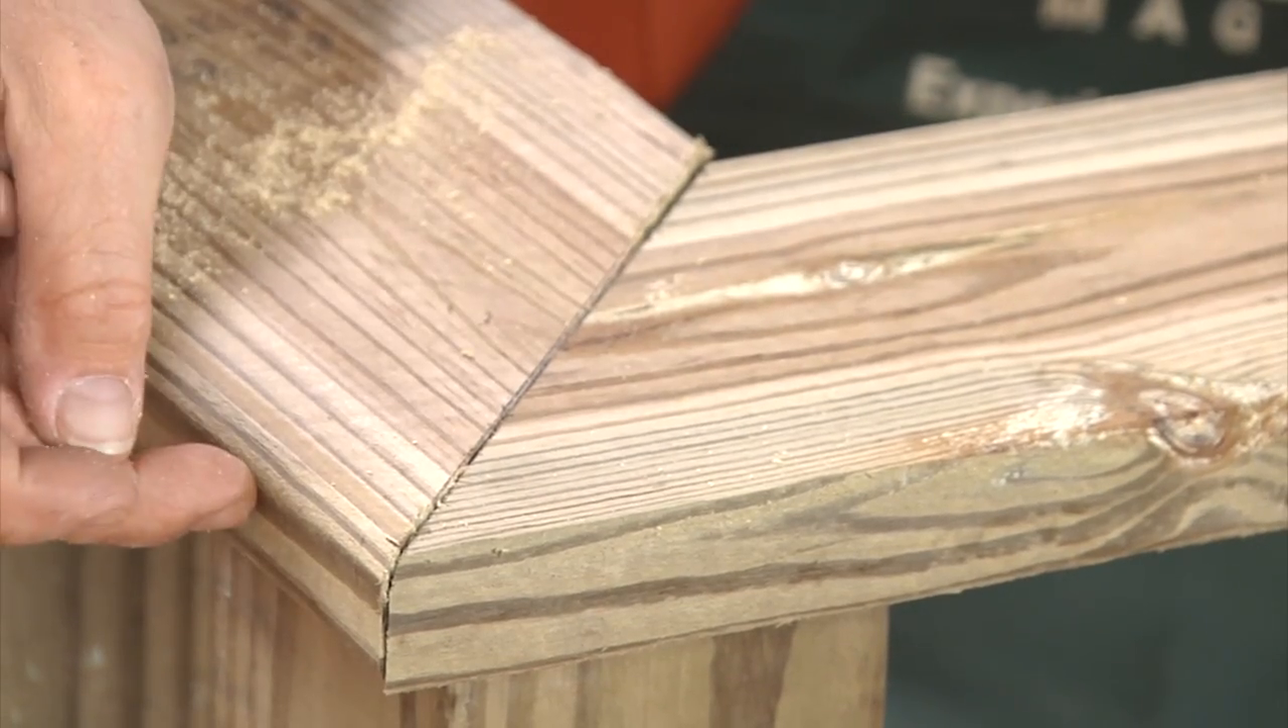Now I've got a cut that follows the angle of my deck and my handrail miter is perfectly tight.